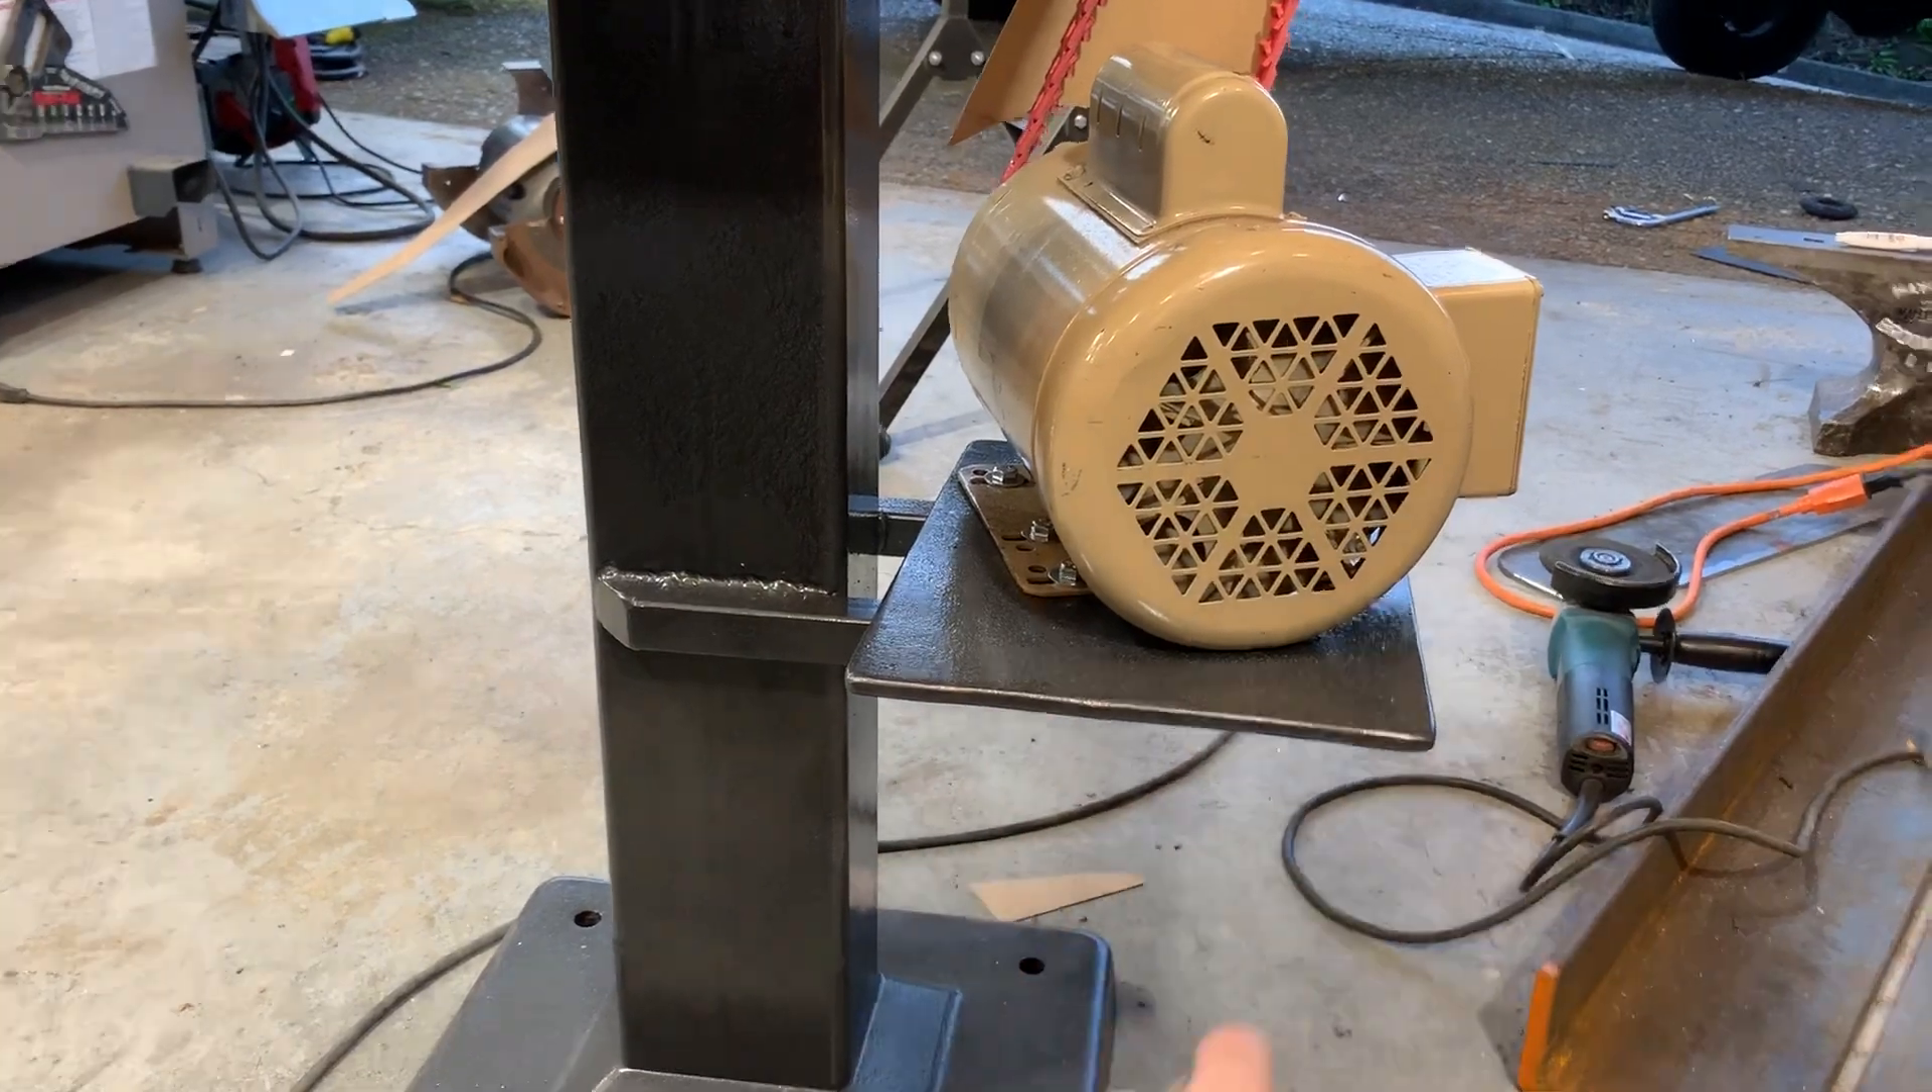So I welded a couple brackets here and a little stand out here for the motor.